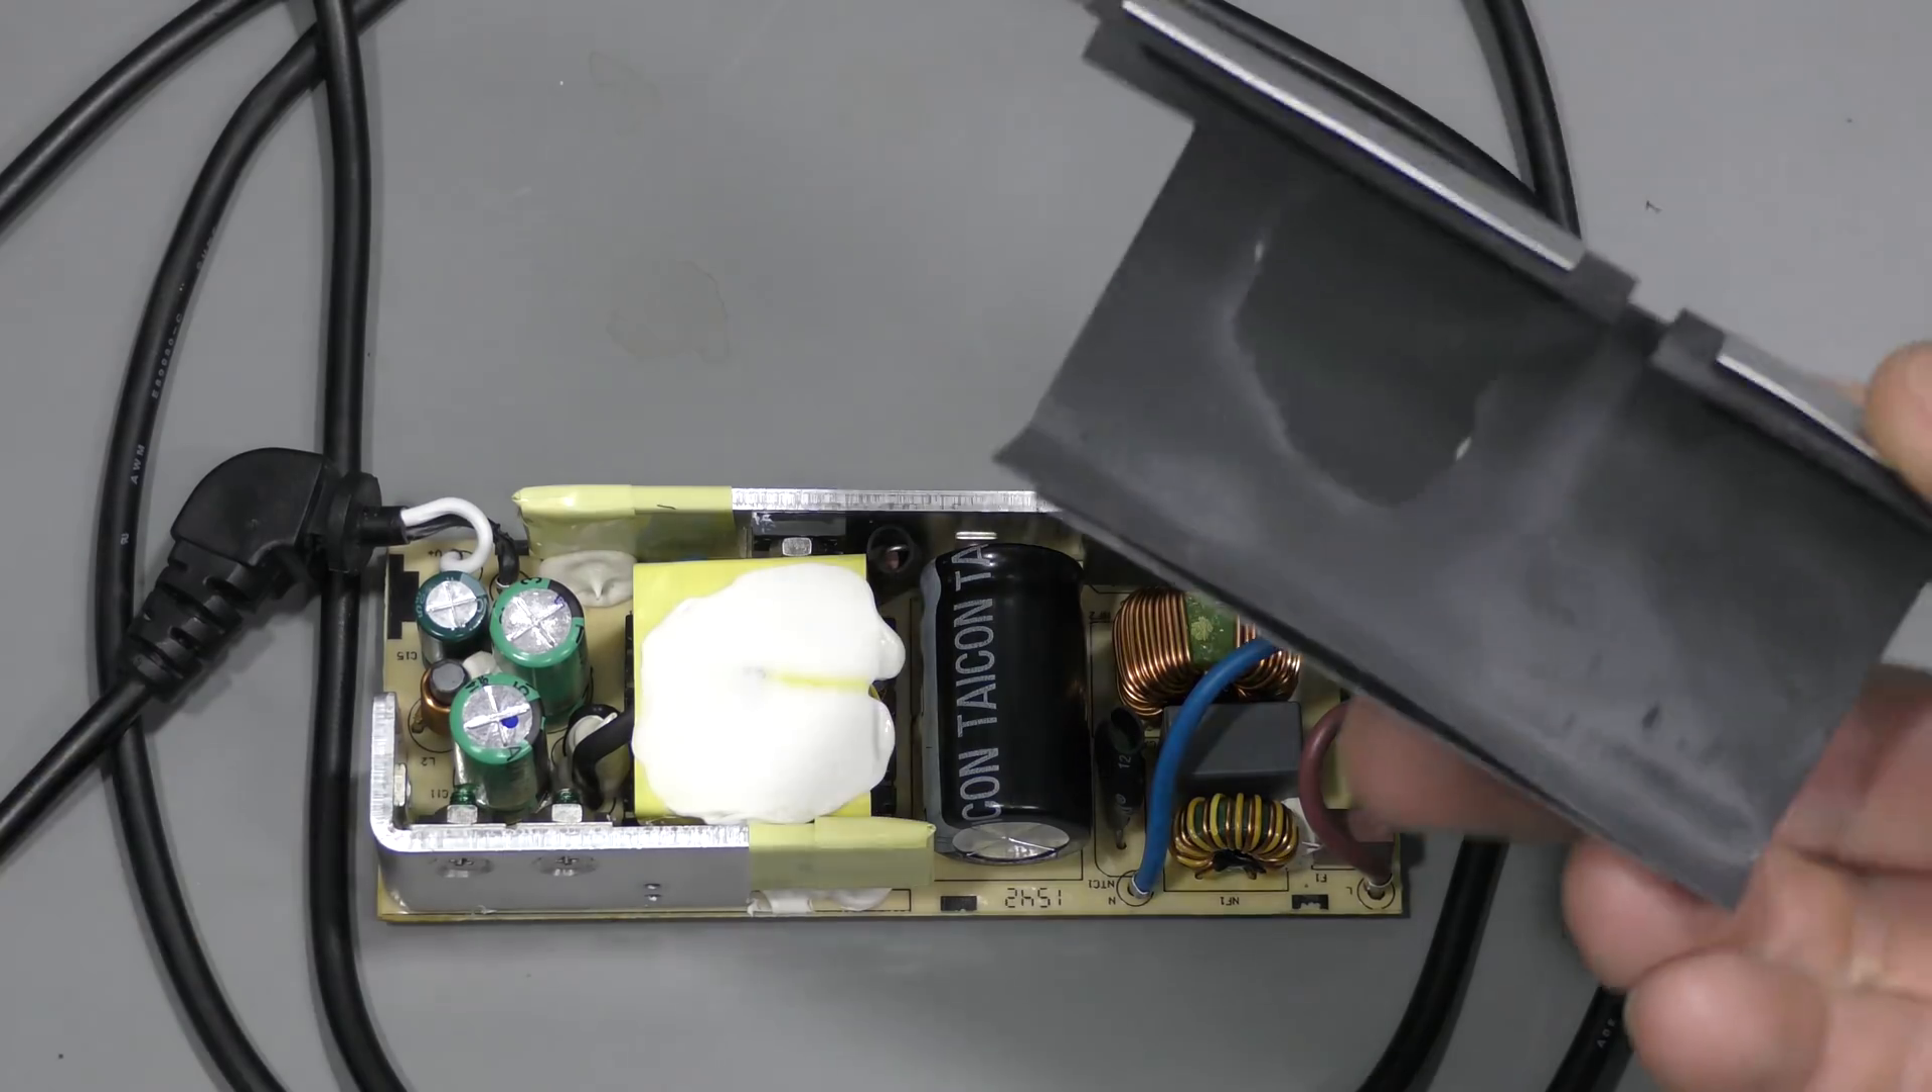I removed this shield. It was glued on top of this transformer.